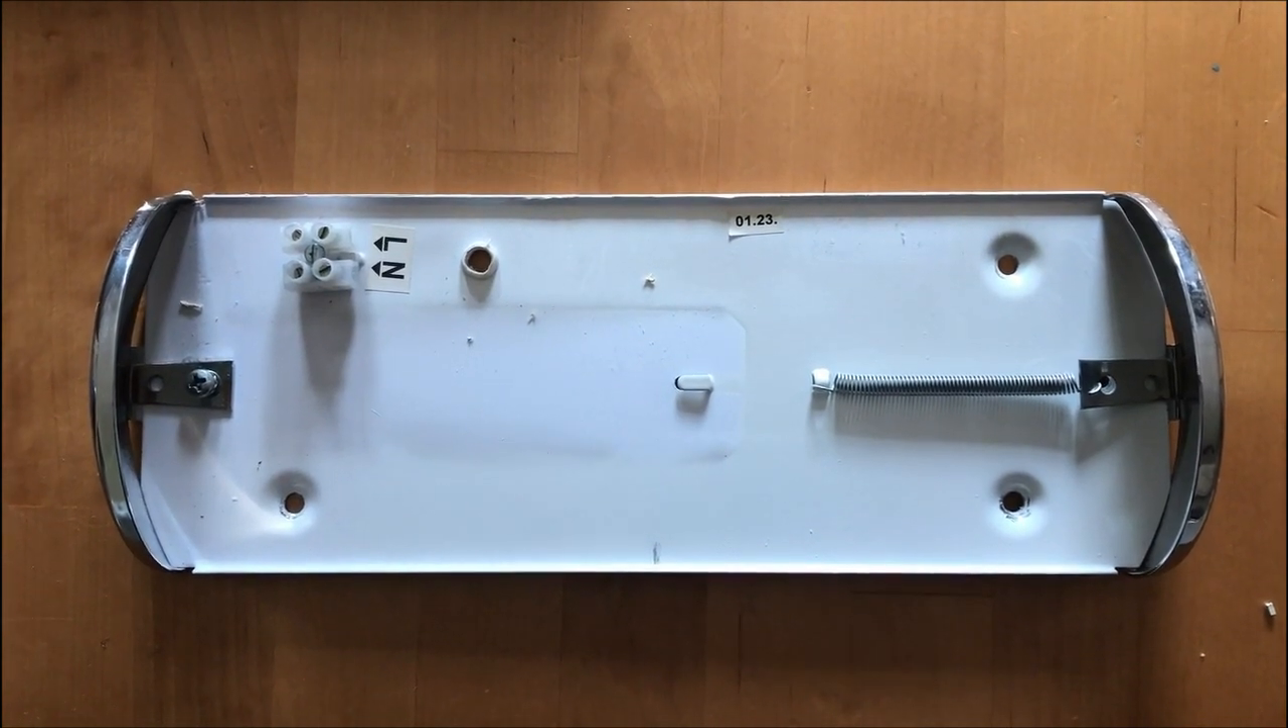And now I've removed all of the components. I've kept the original terminal block in the top left-hand corner.